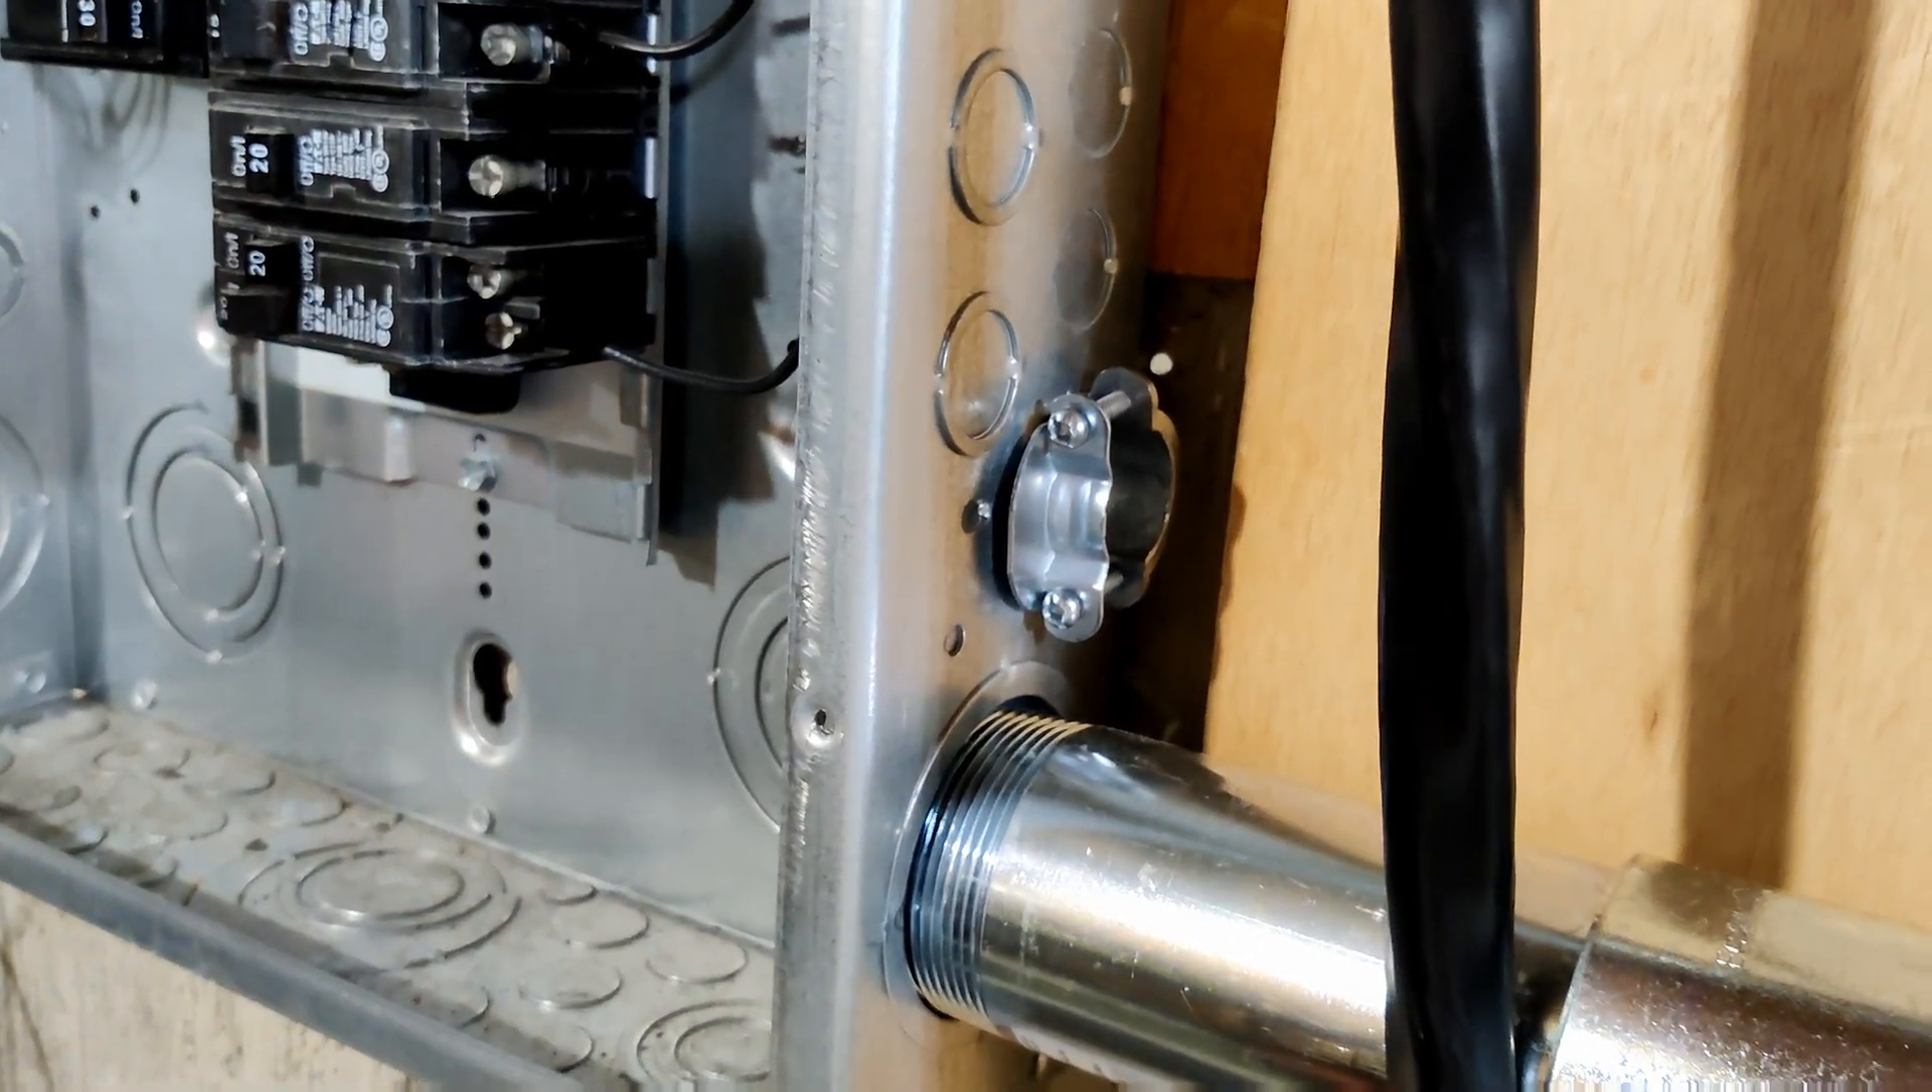And I got, over here, we have the knockout knocked out with a one inch clamp in place.